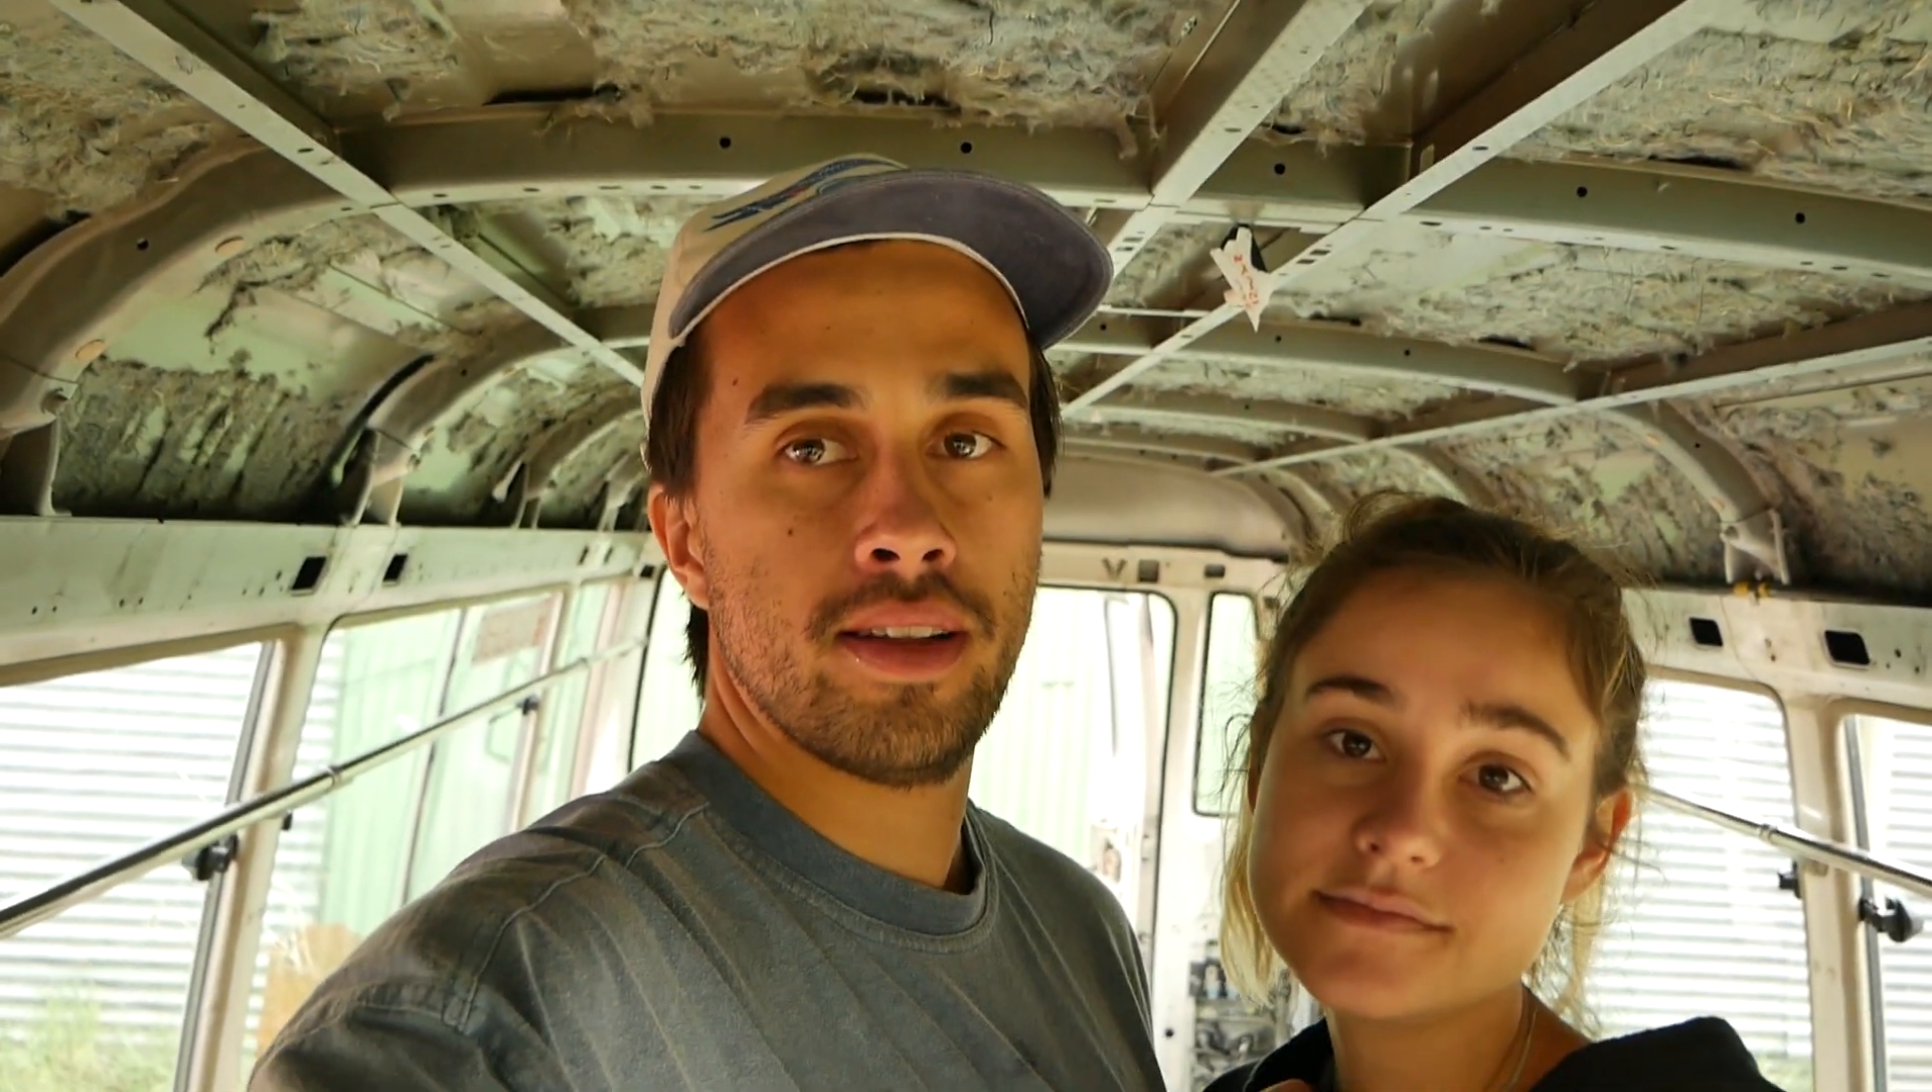We have basically removed the ceiling and insulation. There's a little bit left on that's kind of glued on, I guess.